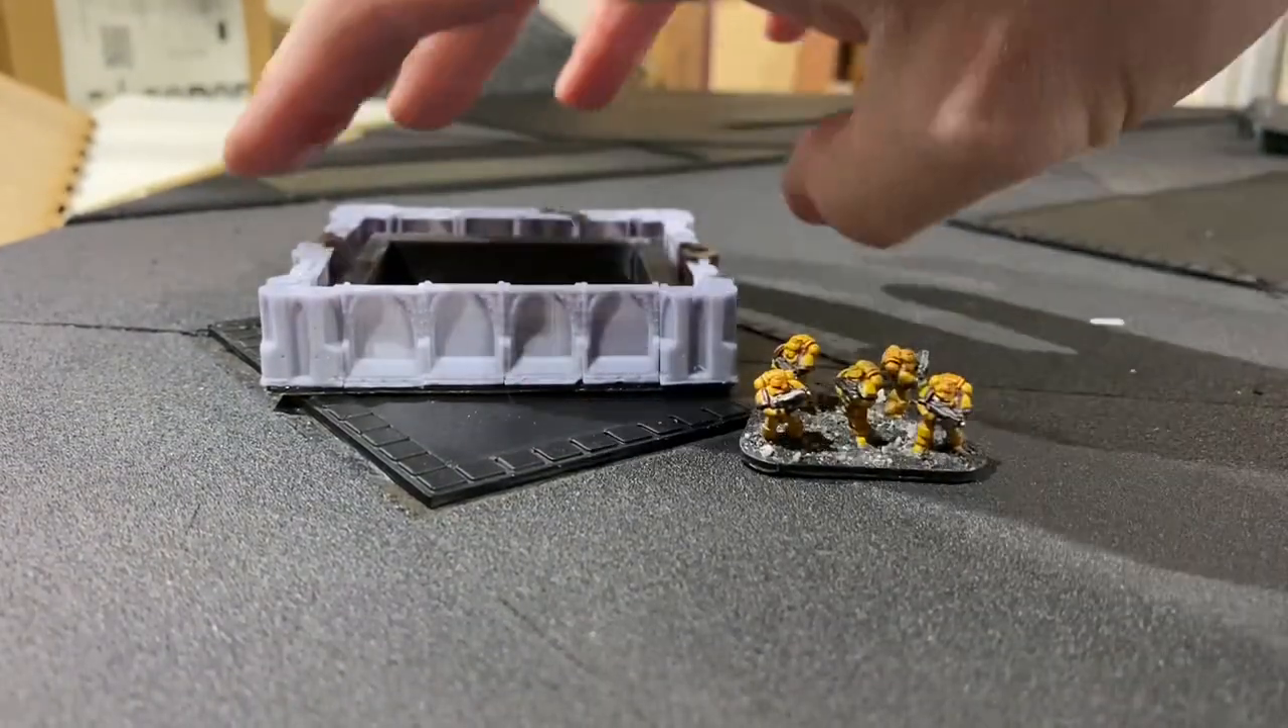Right with the frame glued up and the cladding on you can see that the walls have gone on fairly well.